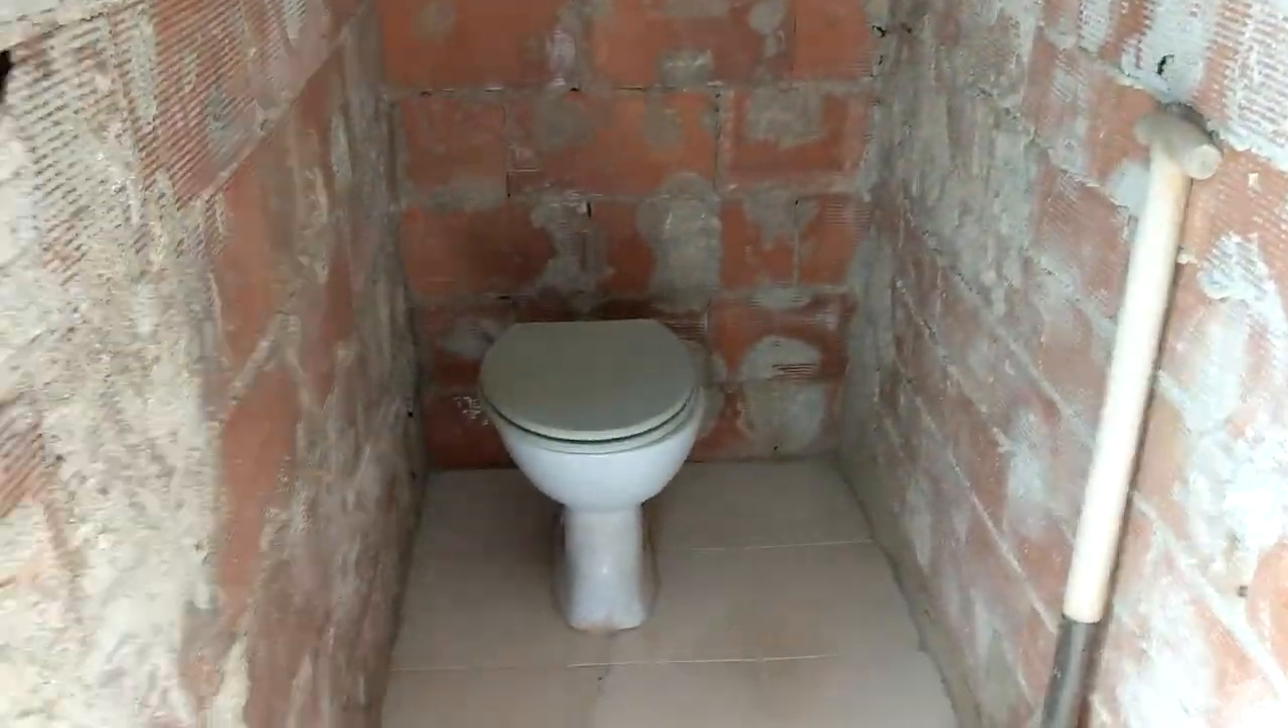We took the door off this toilet room. Took the tiles off the walls.